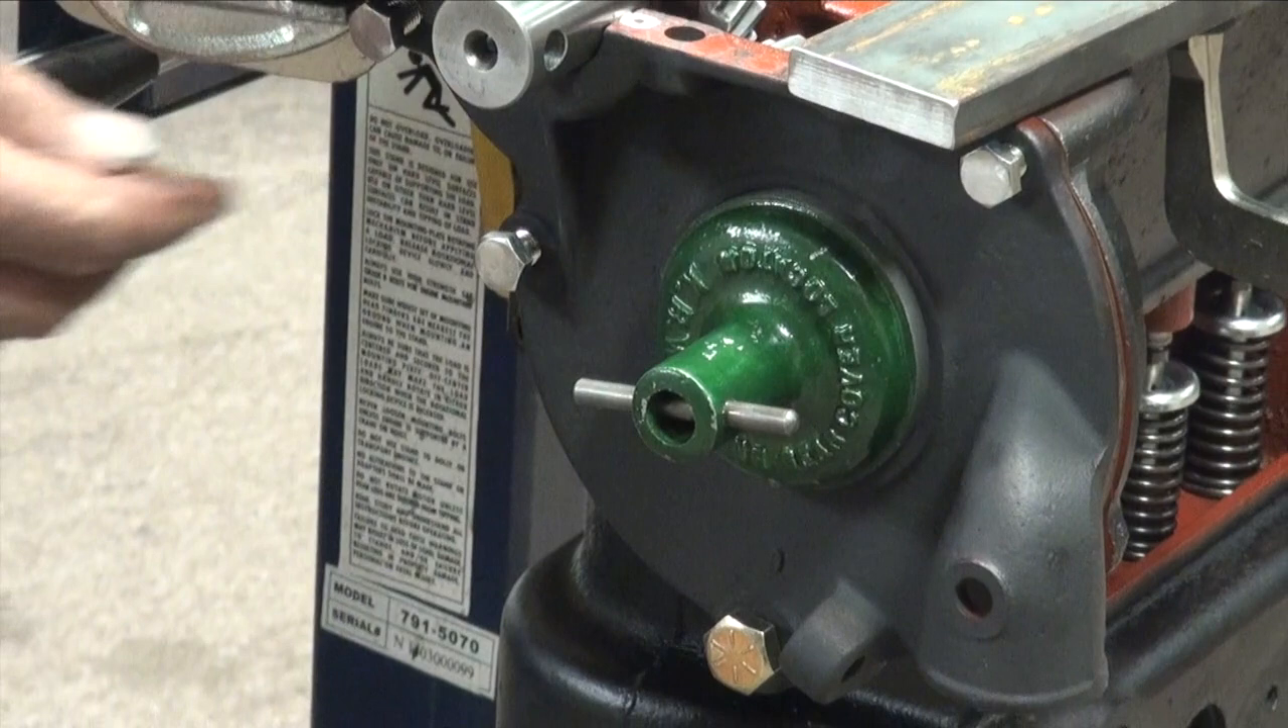But, now, the camshaft alignment tool is centered on the plate.